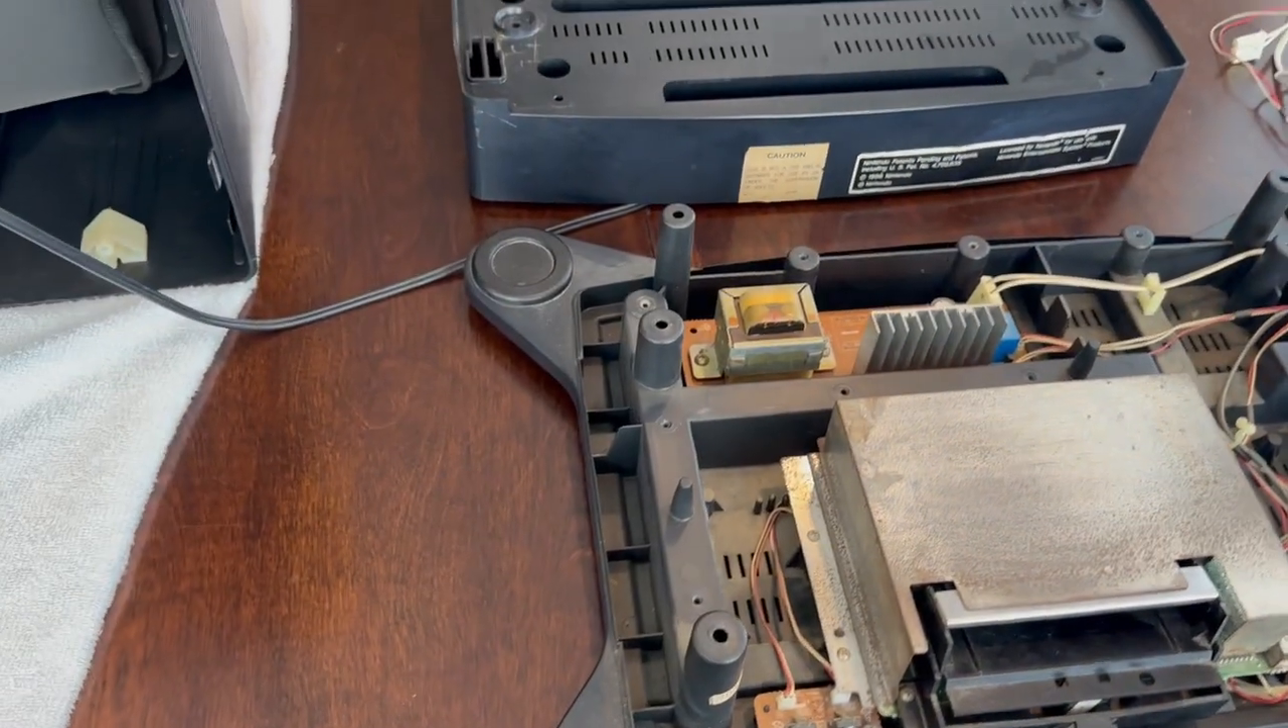As you can see we have now removed the top of the game unit from the bottom.